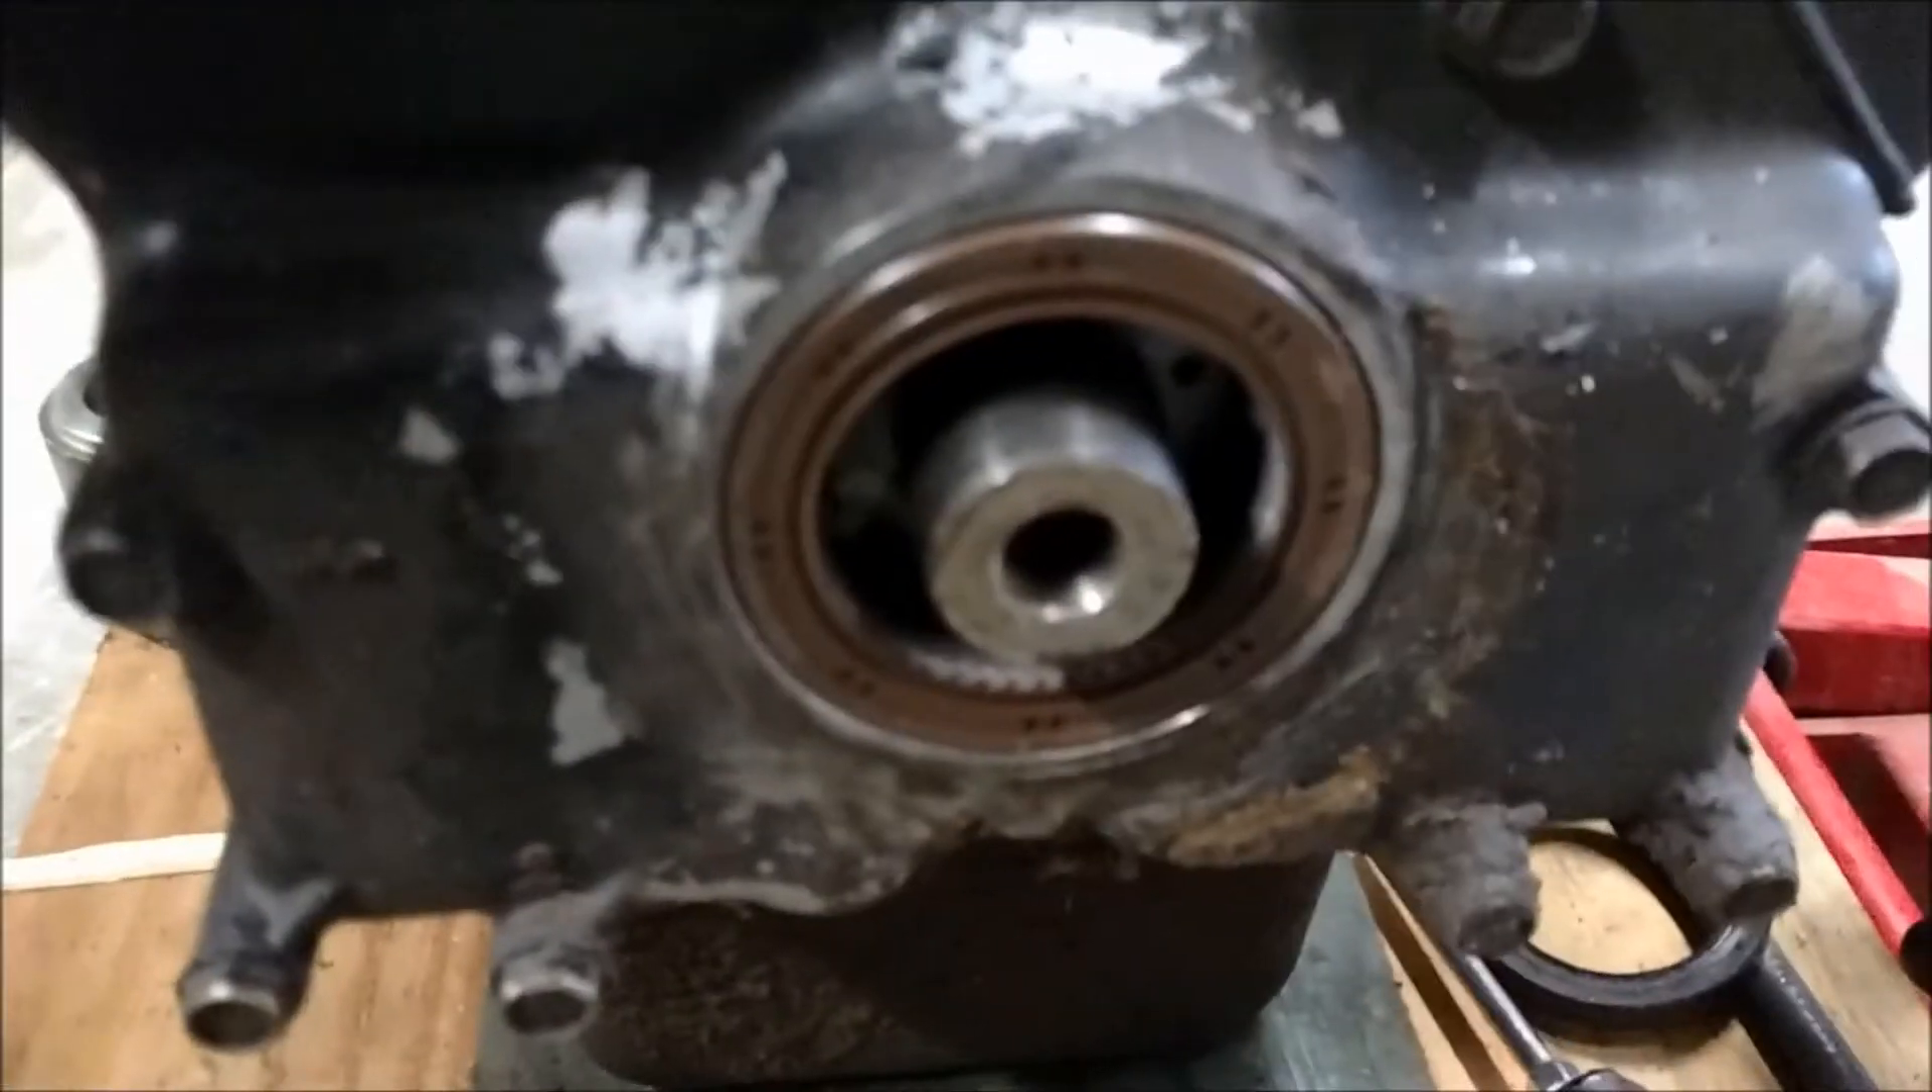New seal installed.